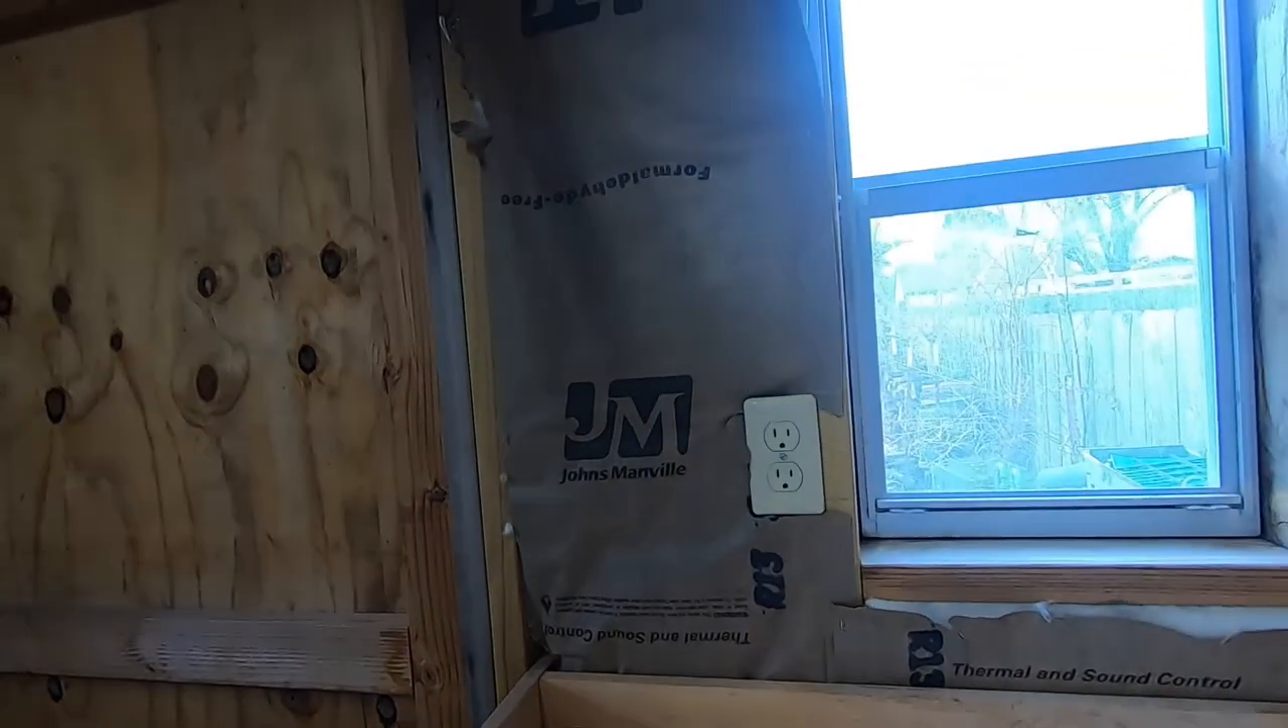I also got my insulation put up back there.